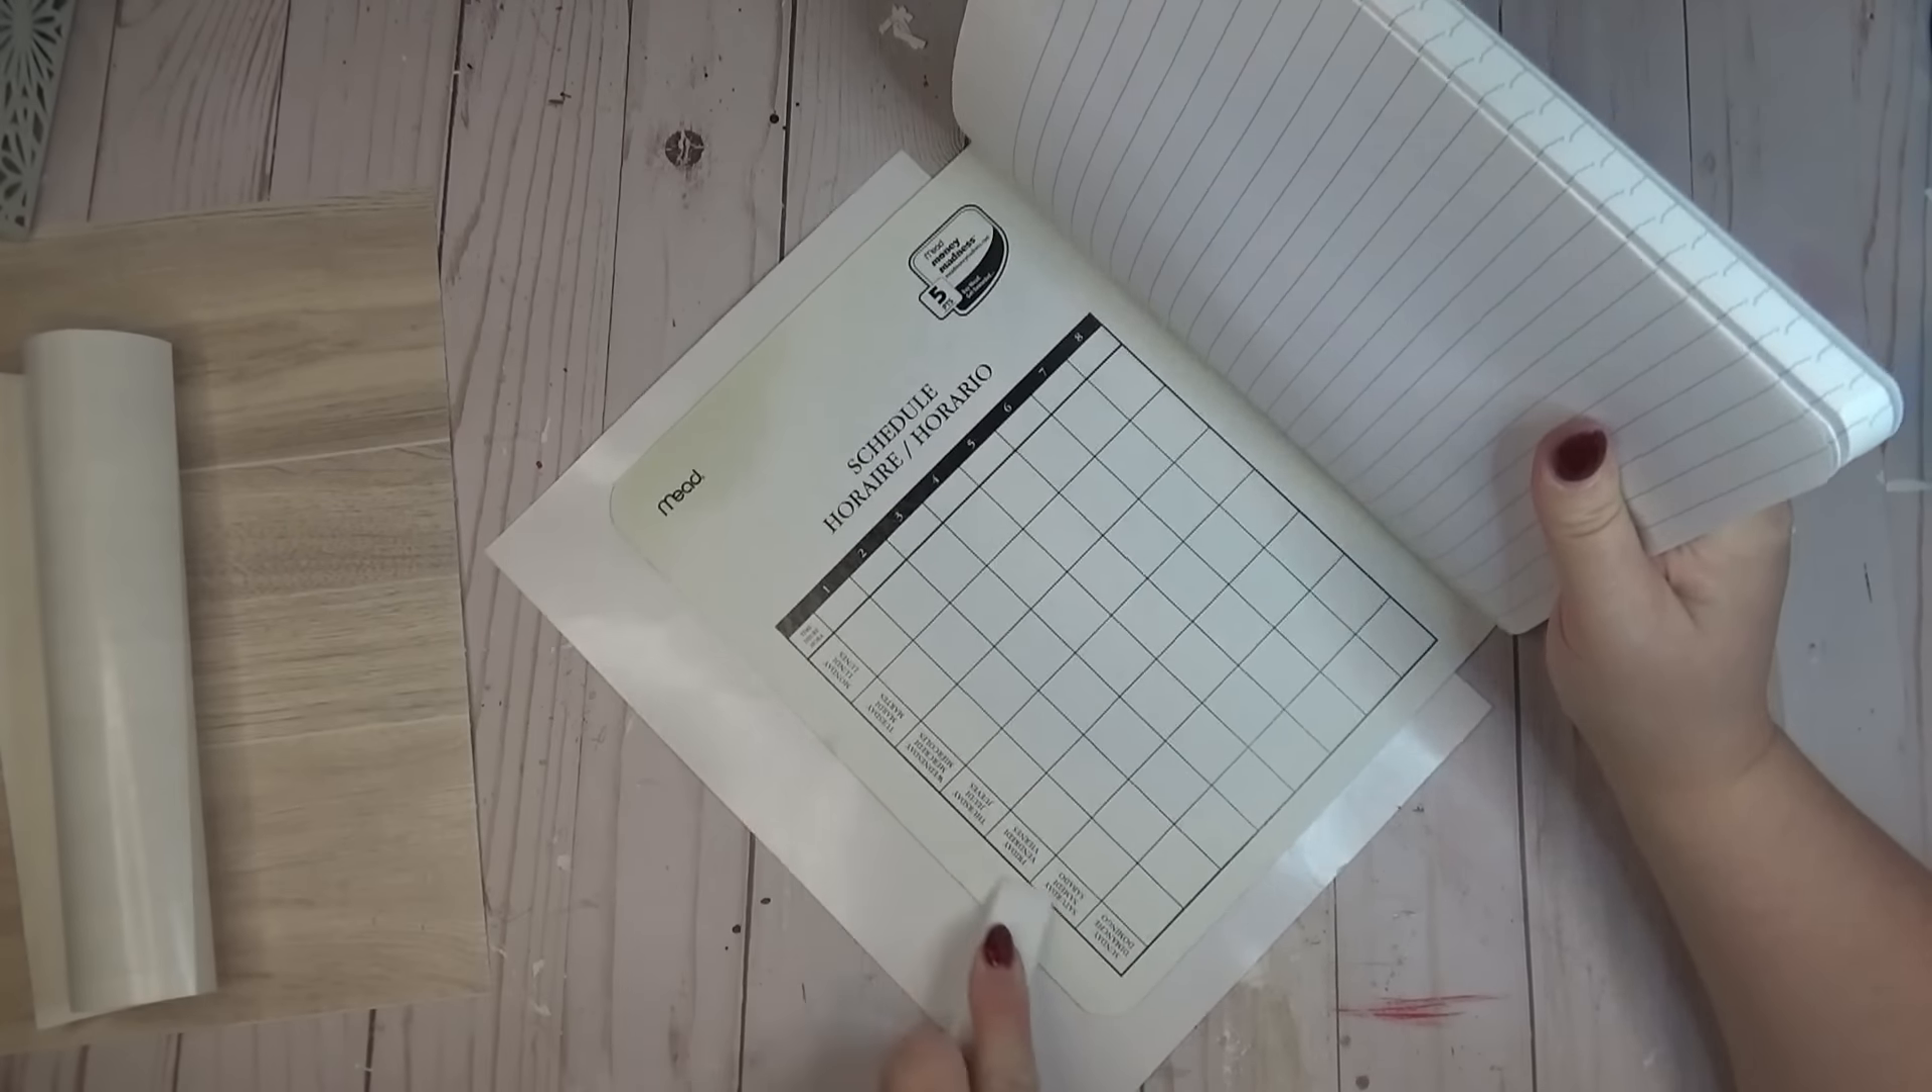Now you can see here that there's an overhang at the top, at the bottom, and at the side of the cover.